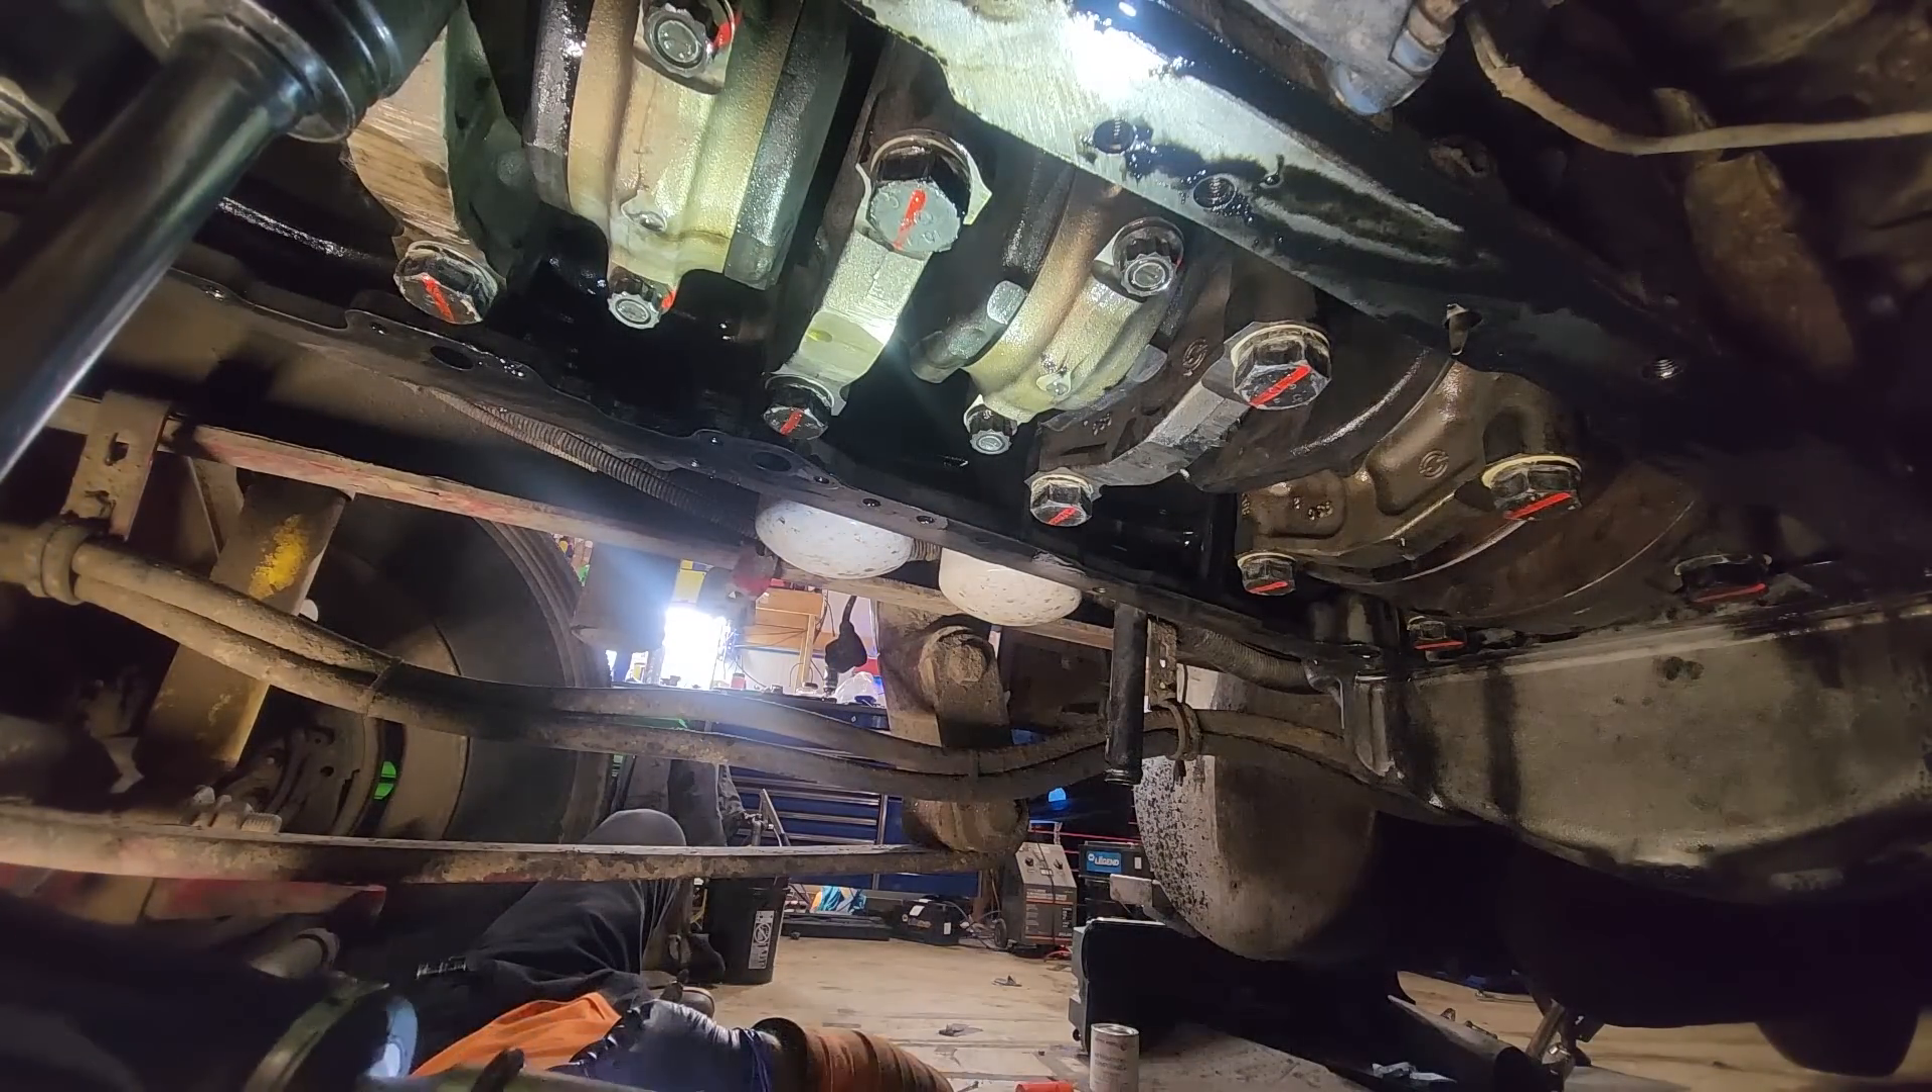And he's still waiting on a couple parts before he can finish putting the oil pan back on.